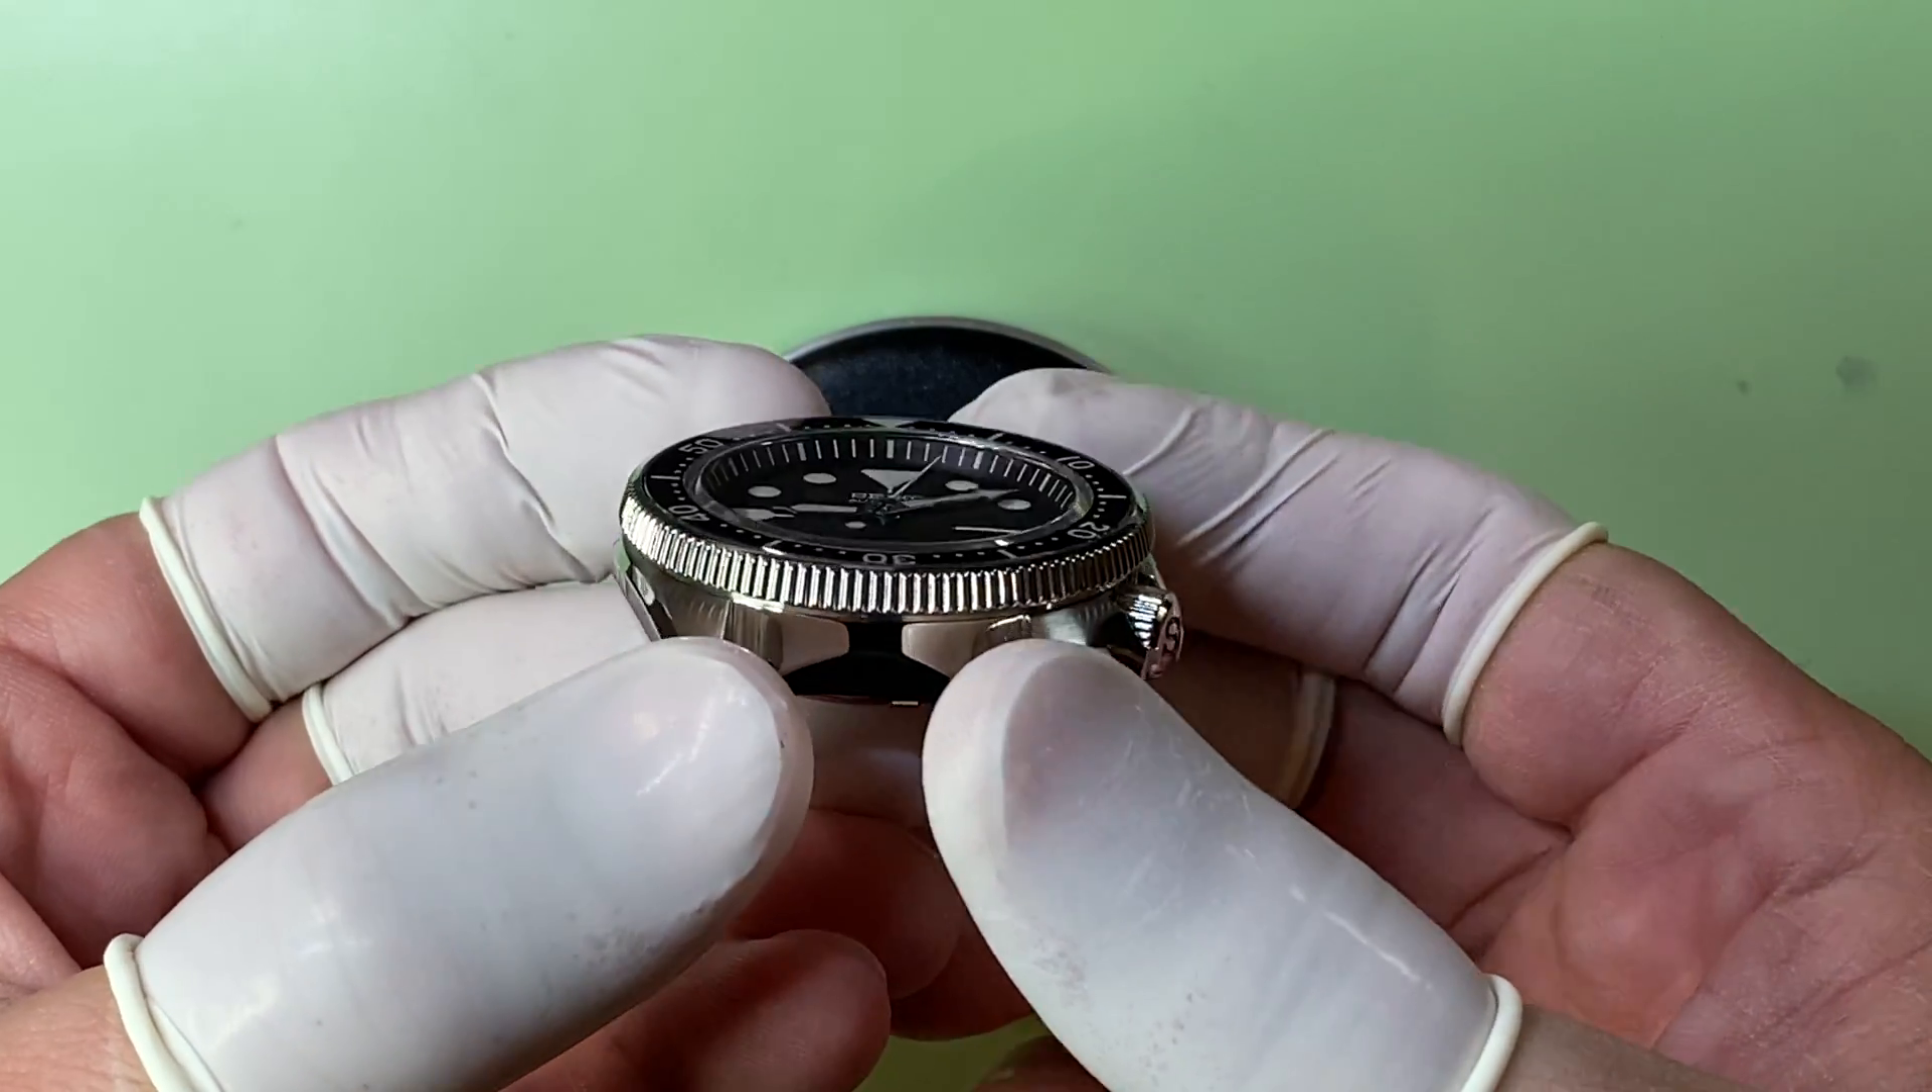Okay, Rick, it's done, and I was successful in getting the bezel on there without cracking the insert.